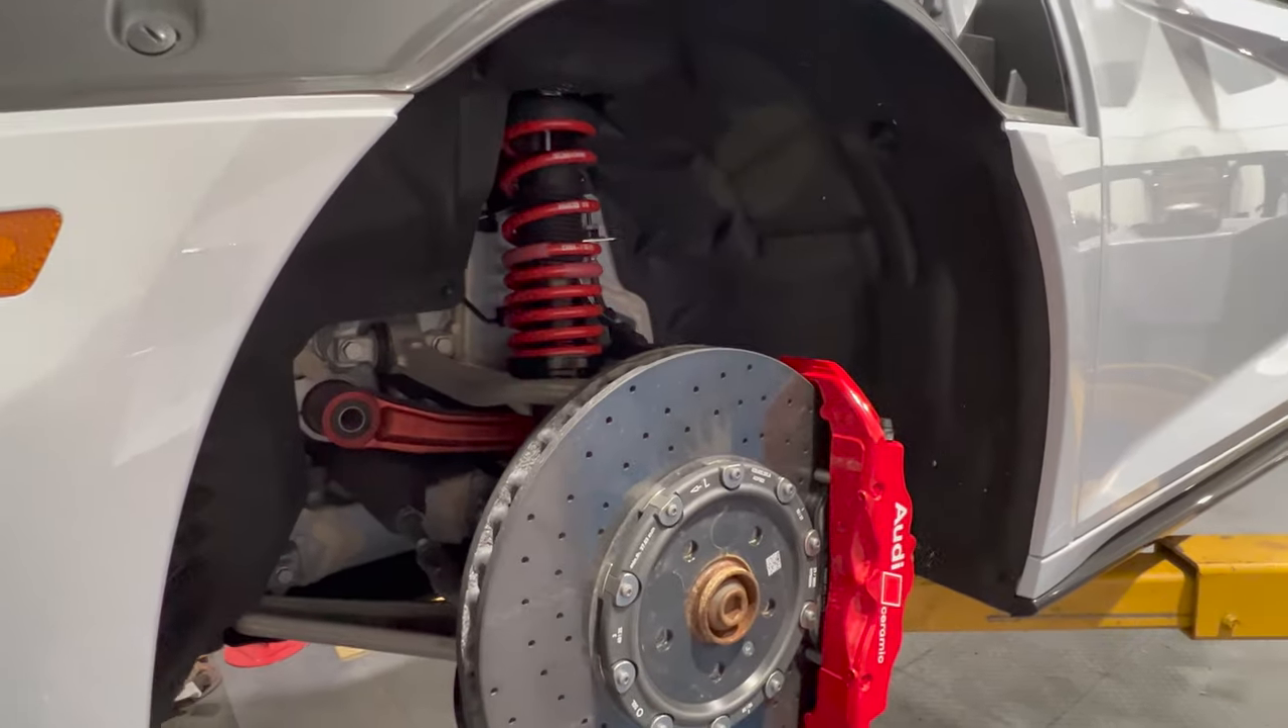We're about done with the install. Front coilovers are on.